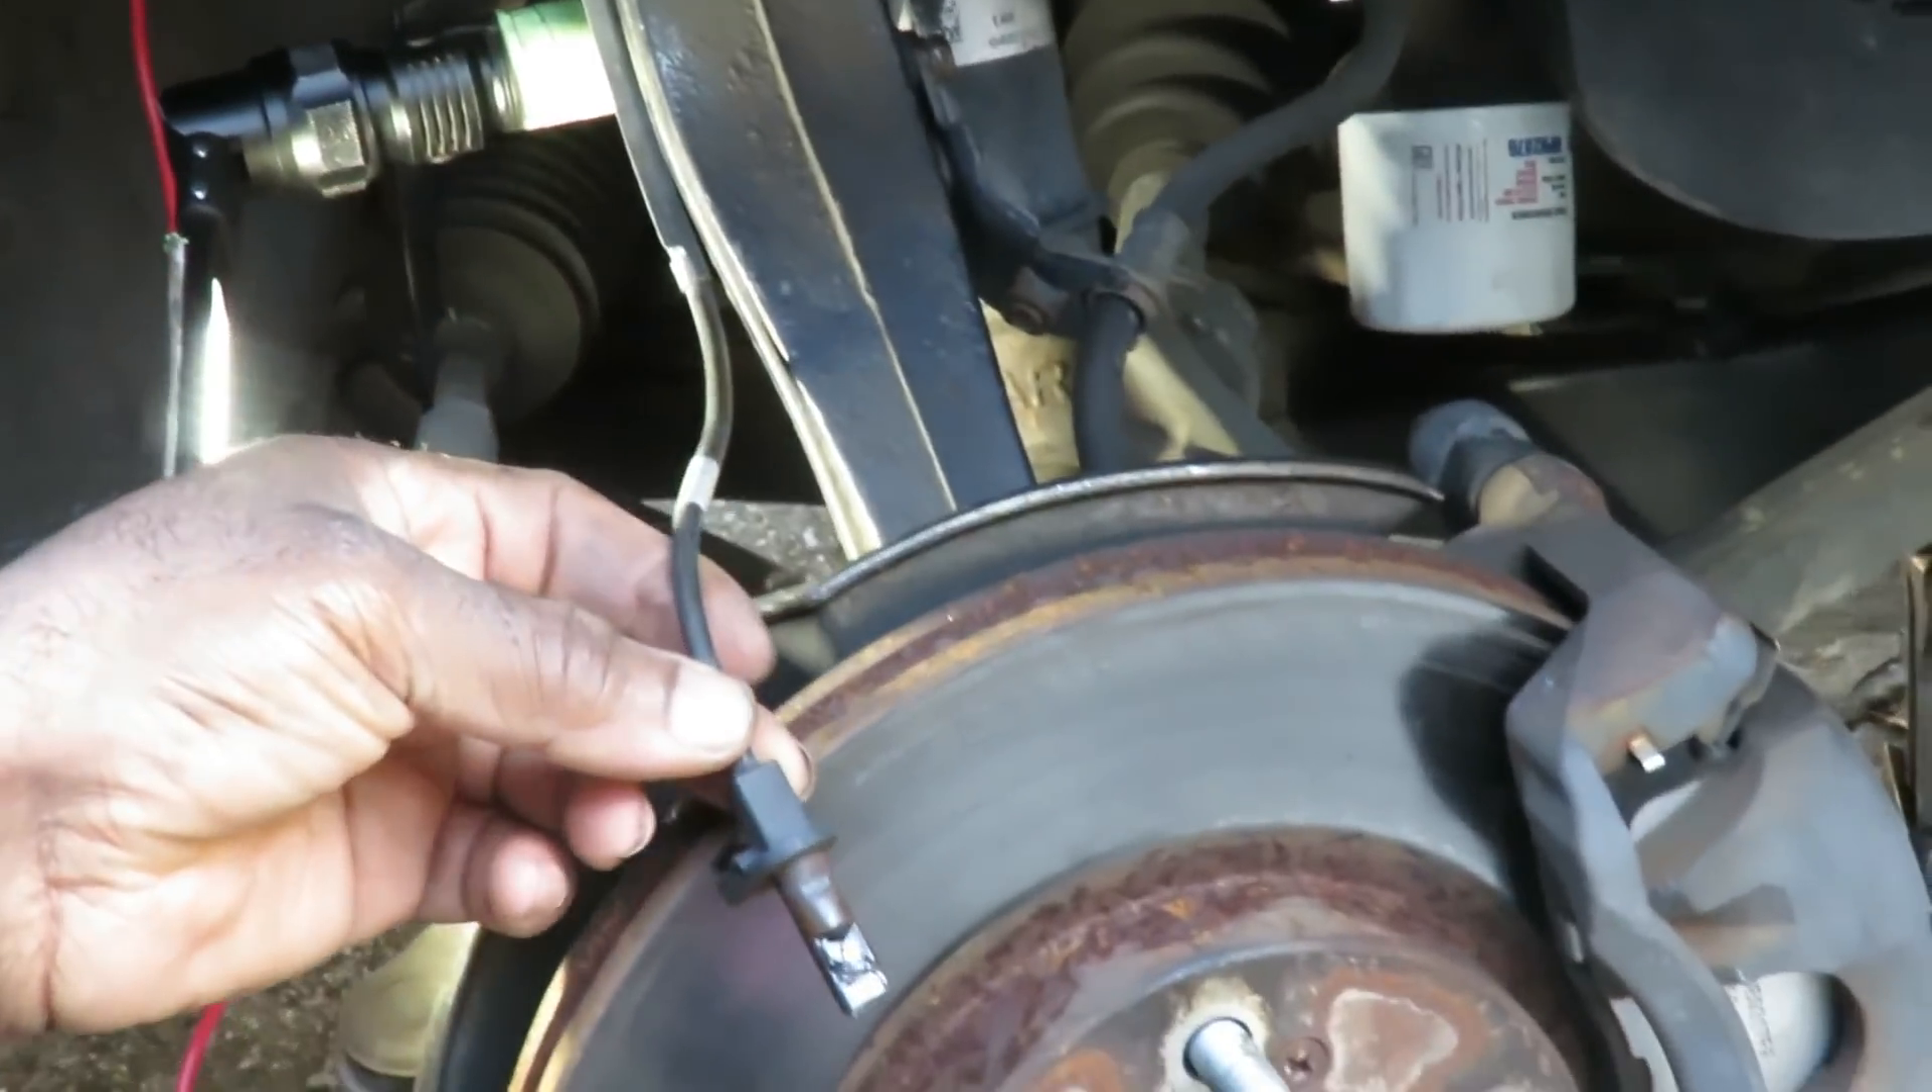Alright, guys, I took the, uh, took the sensor out.